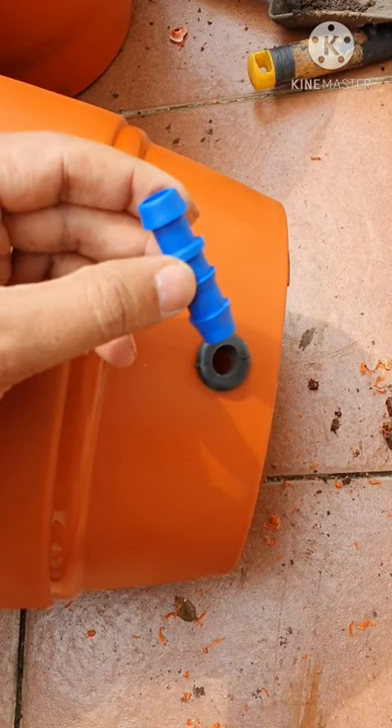All right friends I have the grommet fully inserted. There are no gaps now you know when the water comes out it doesn't you know leak from anywhere.